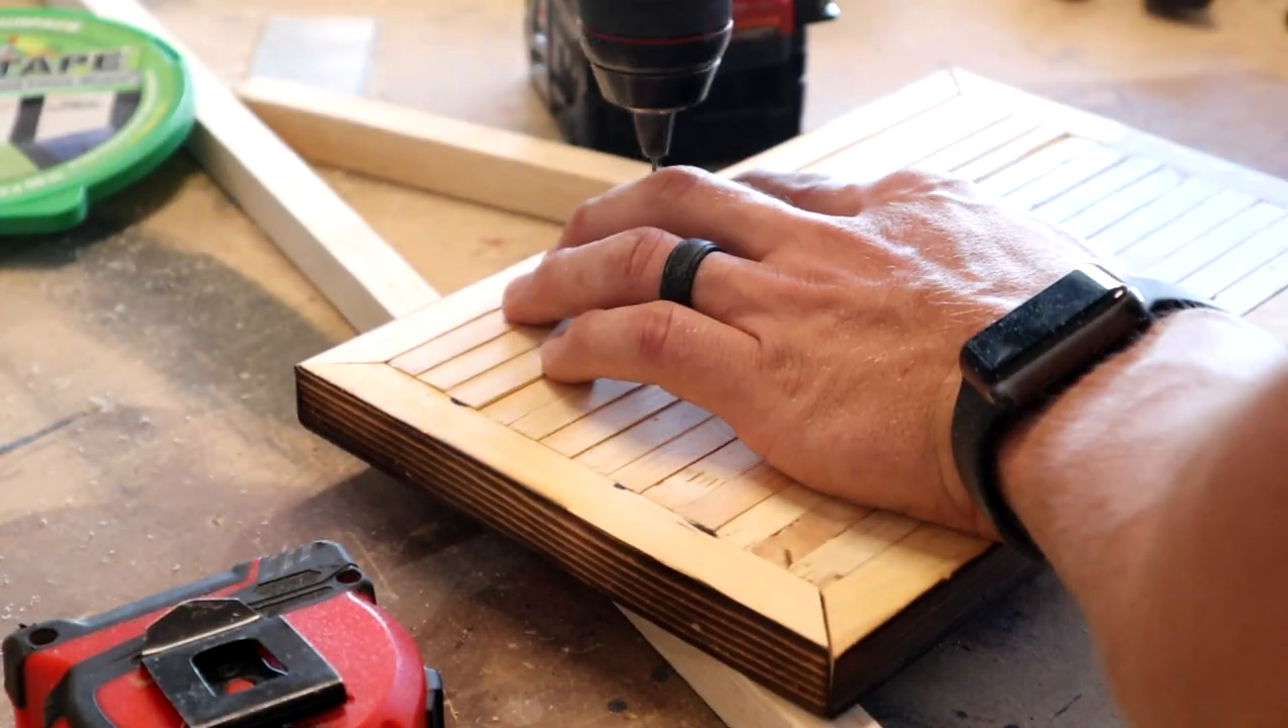All right so I got my frame put on.